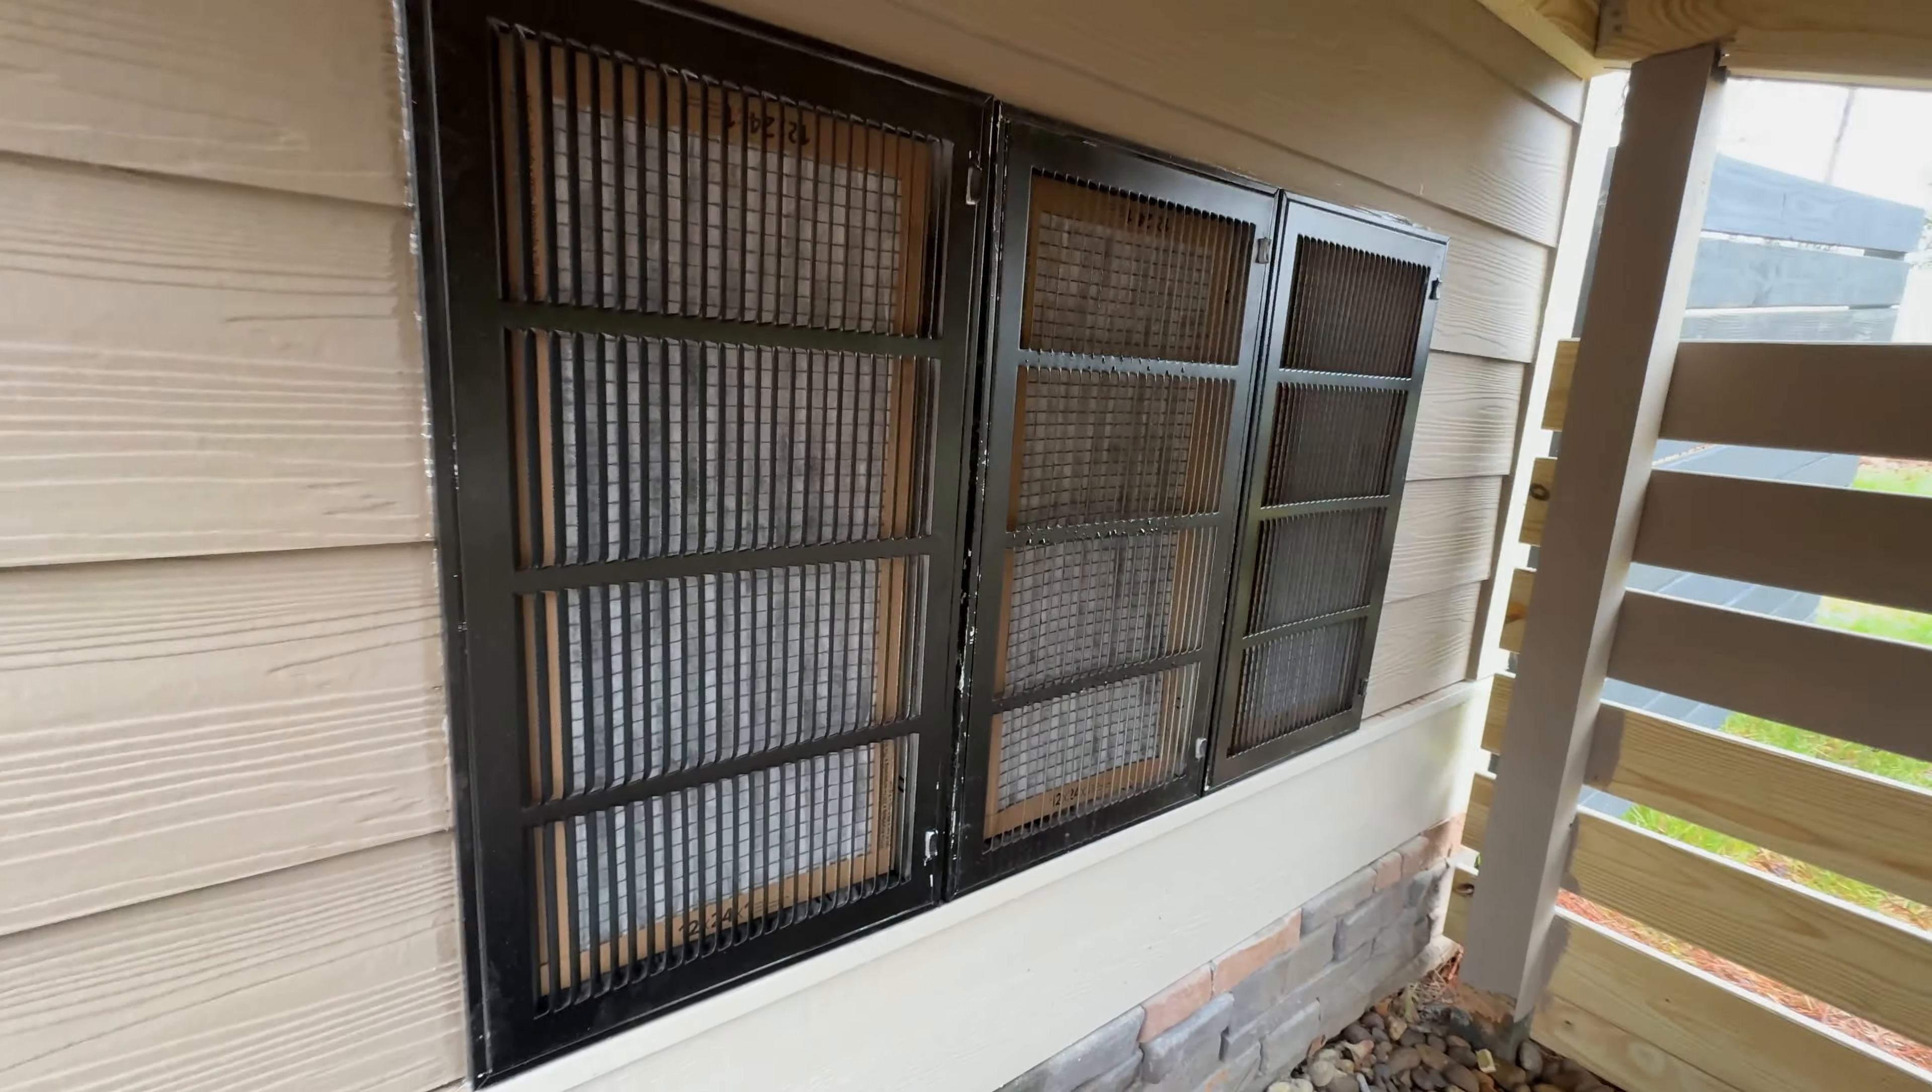All three filters in place all lined up all flush next to each other.